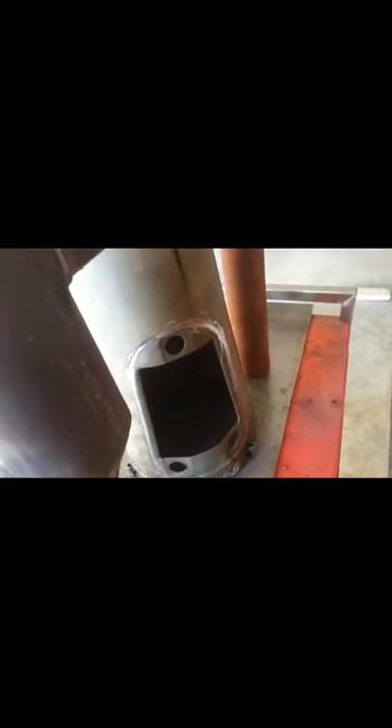And I still have my inspection cover off before I weld it up and seal up because I've got internal stuff to do.